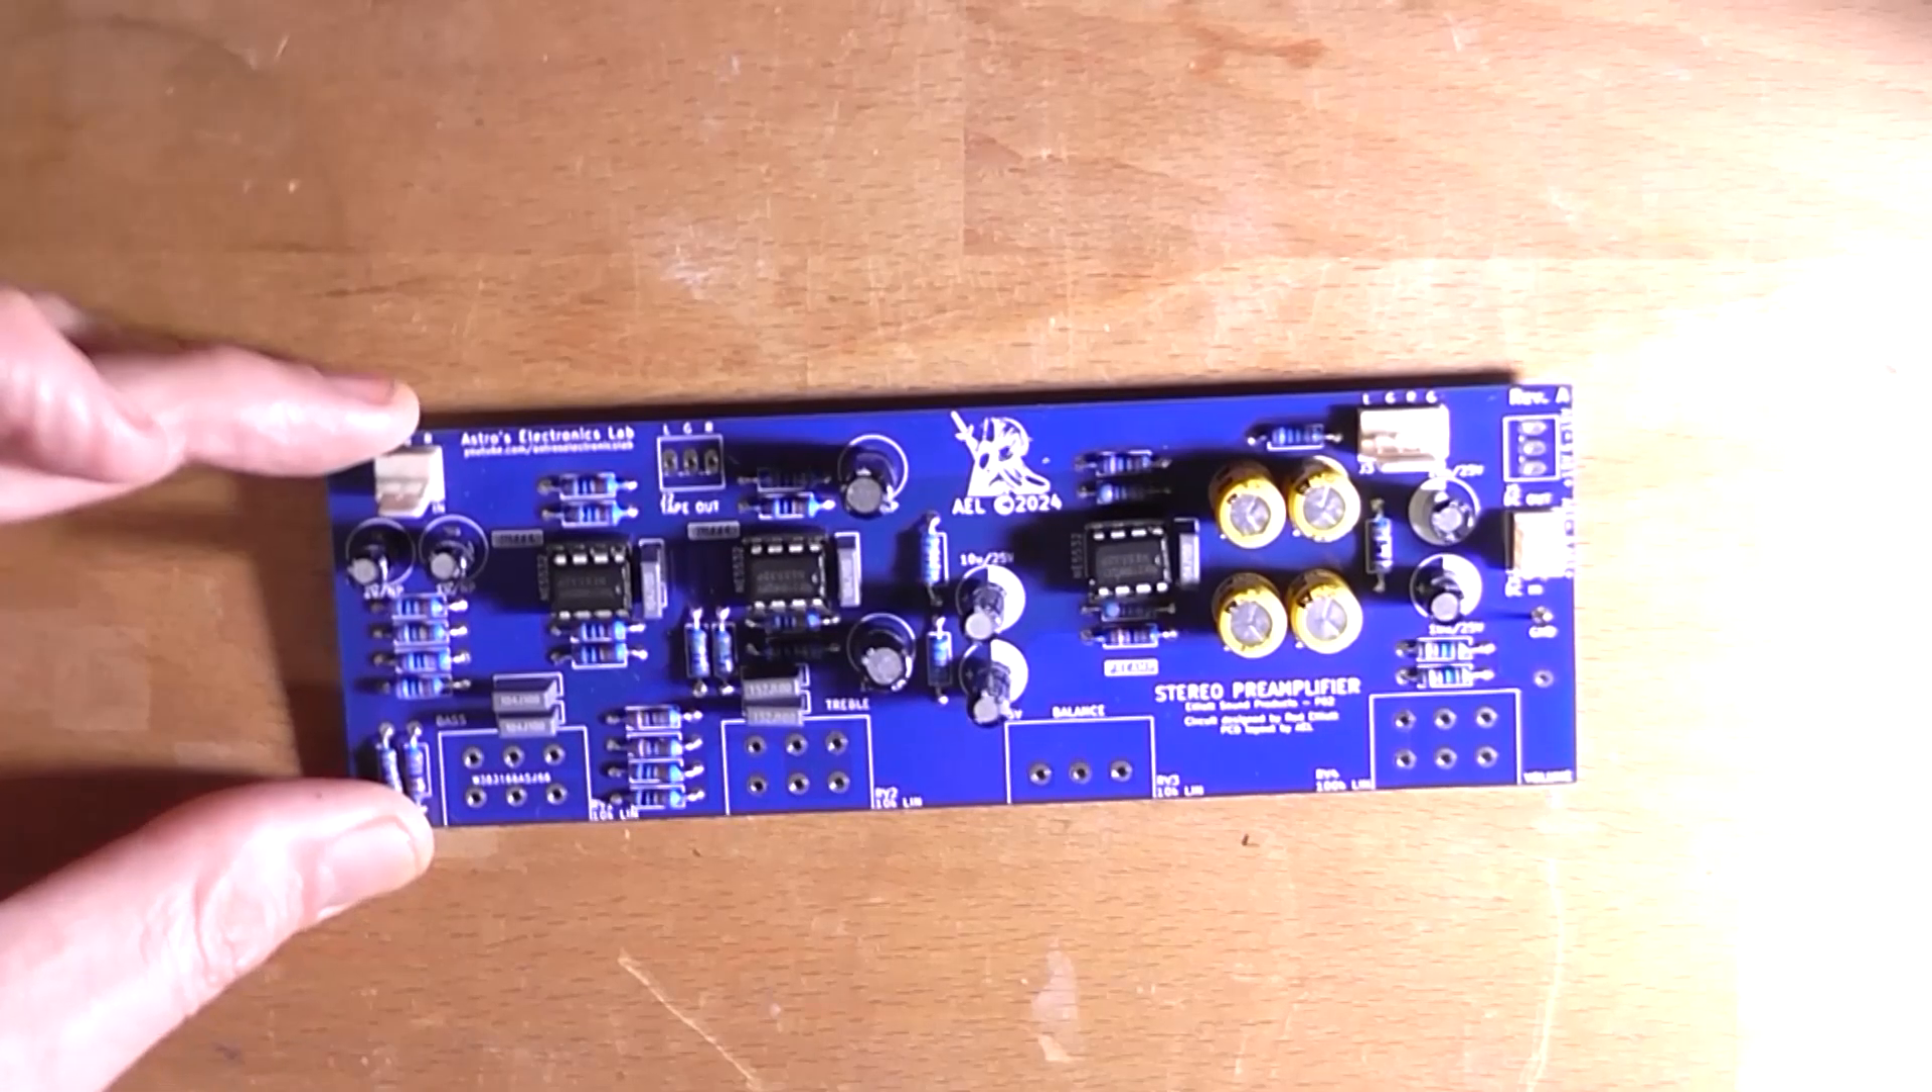The preamp is assembled for the most part. Apart from the pots.